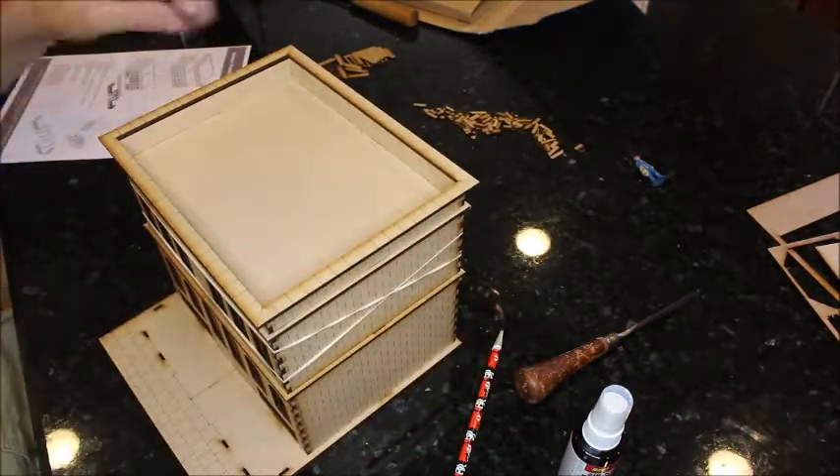Let's put the roof on. Look how, look how nice that fits.